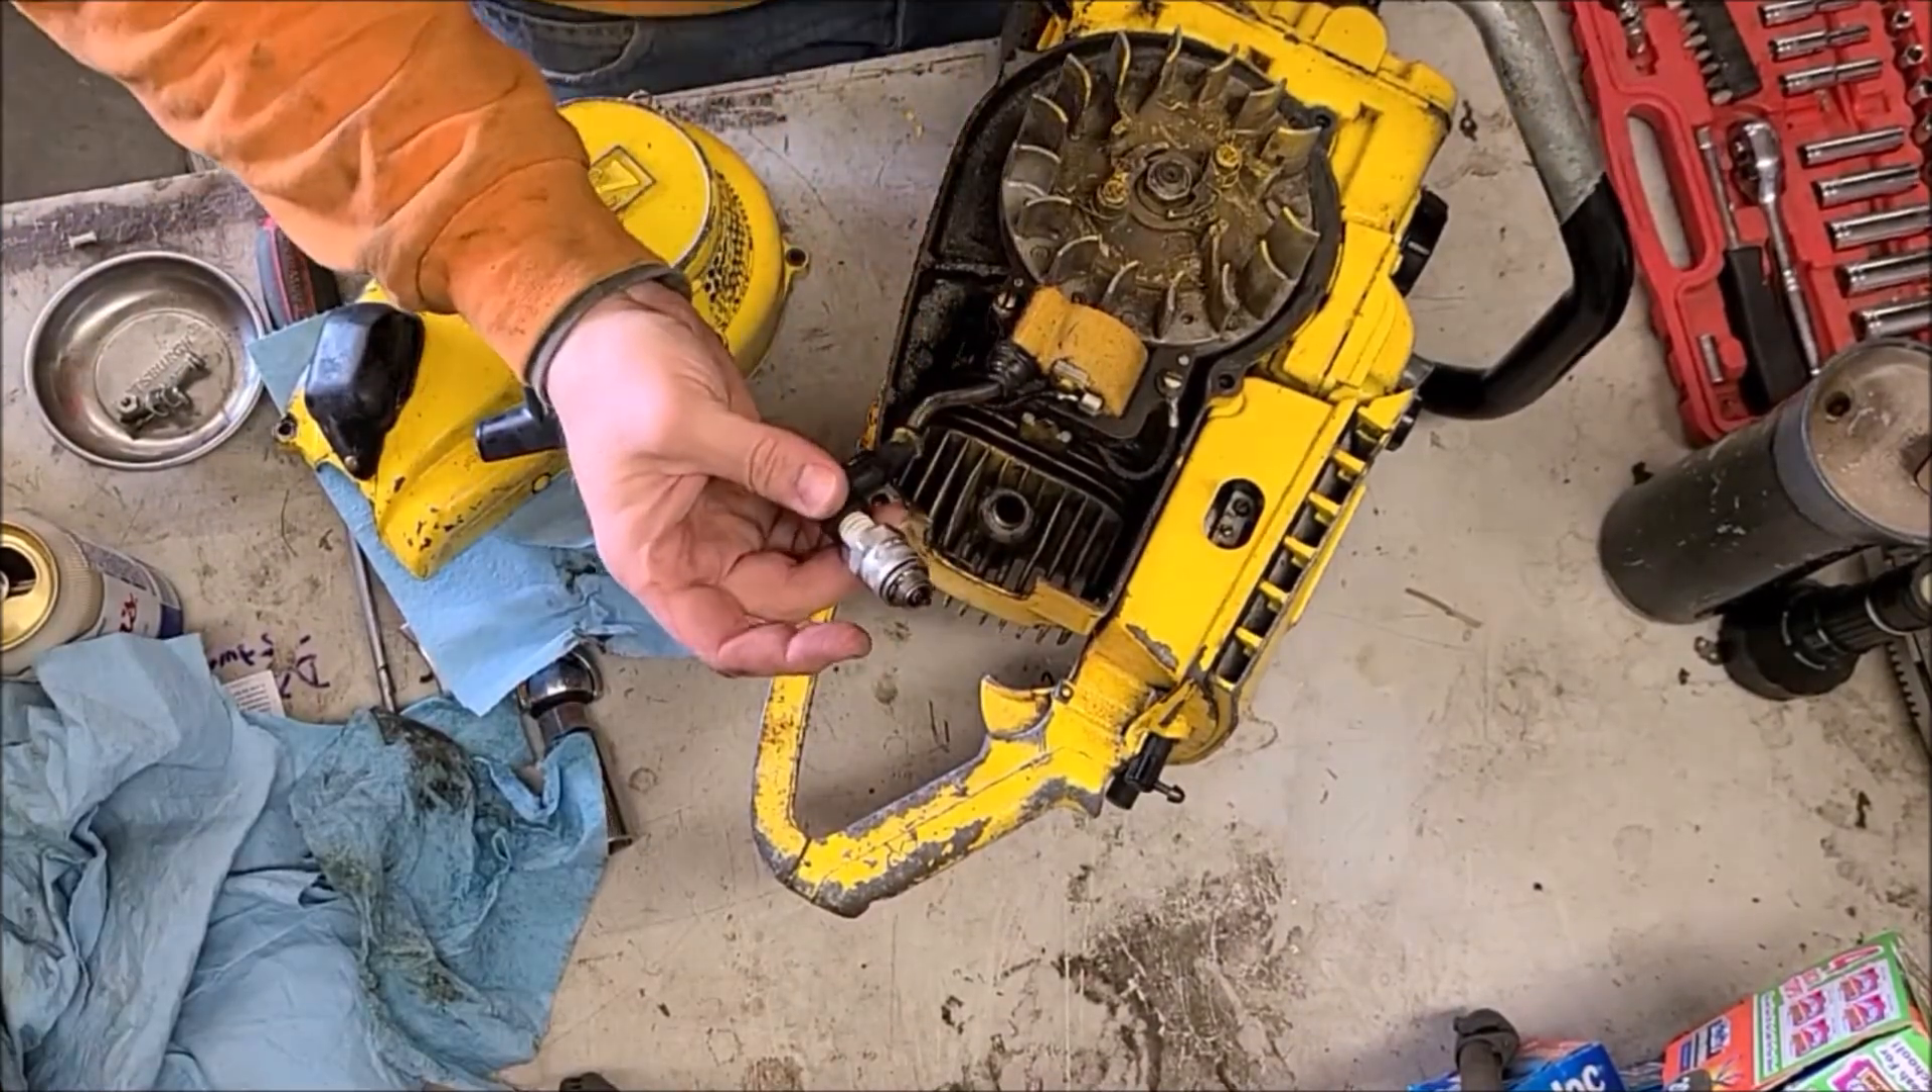Okay so I got the spark plug out.